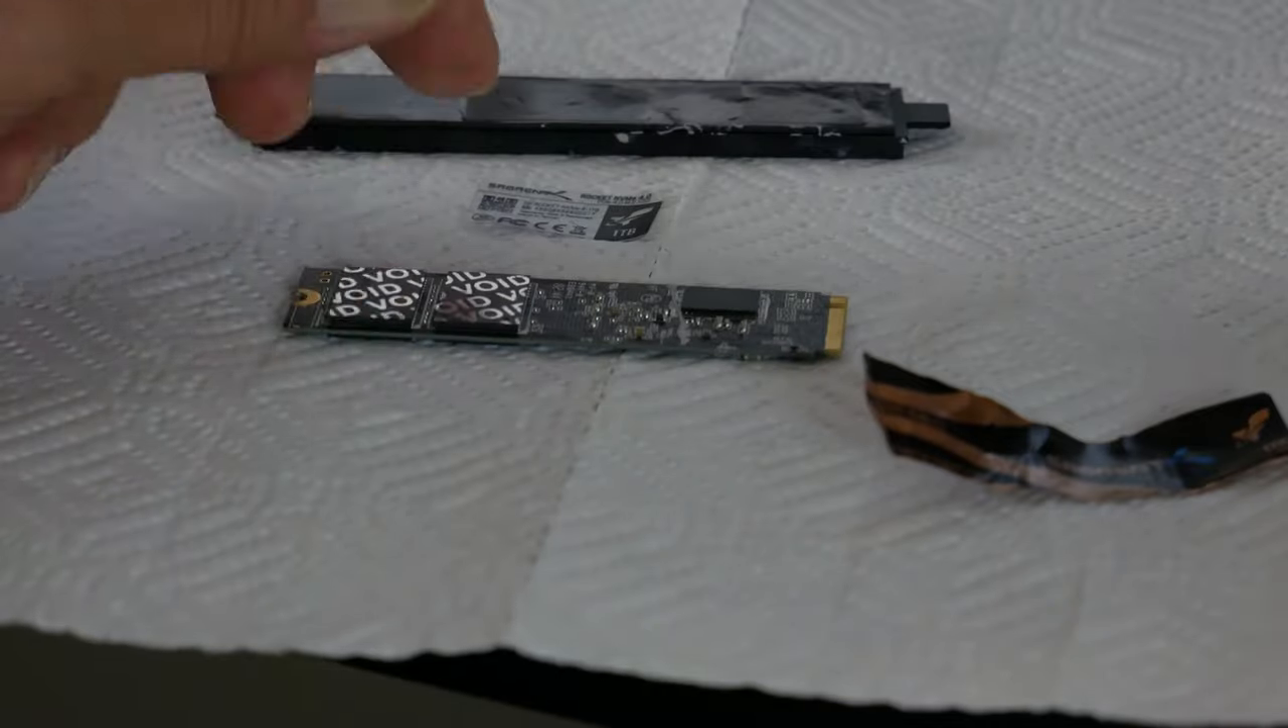Got the top sticker peeled off.